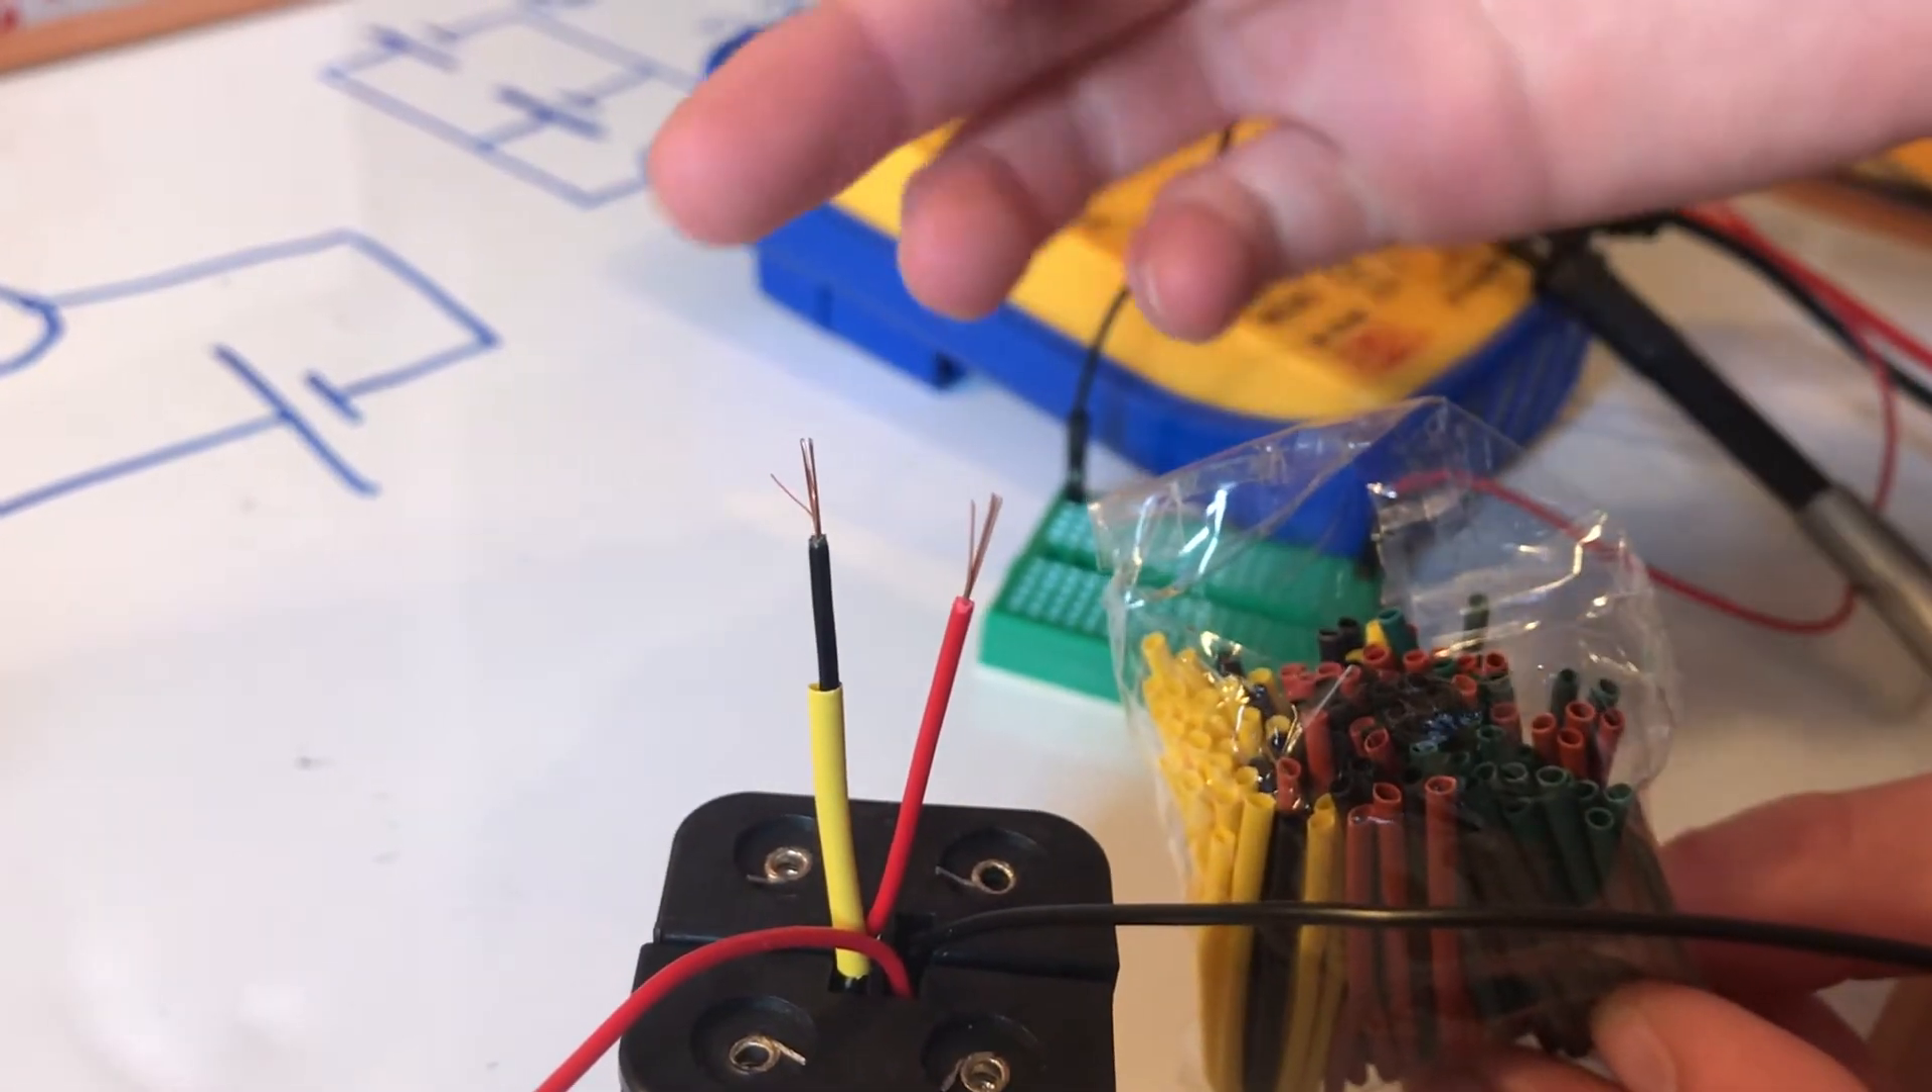I've just put some heat shrink over my wire here.